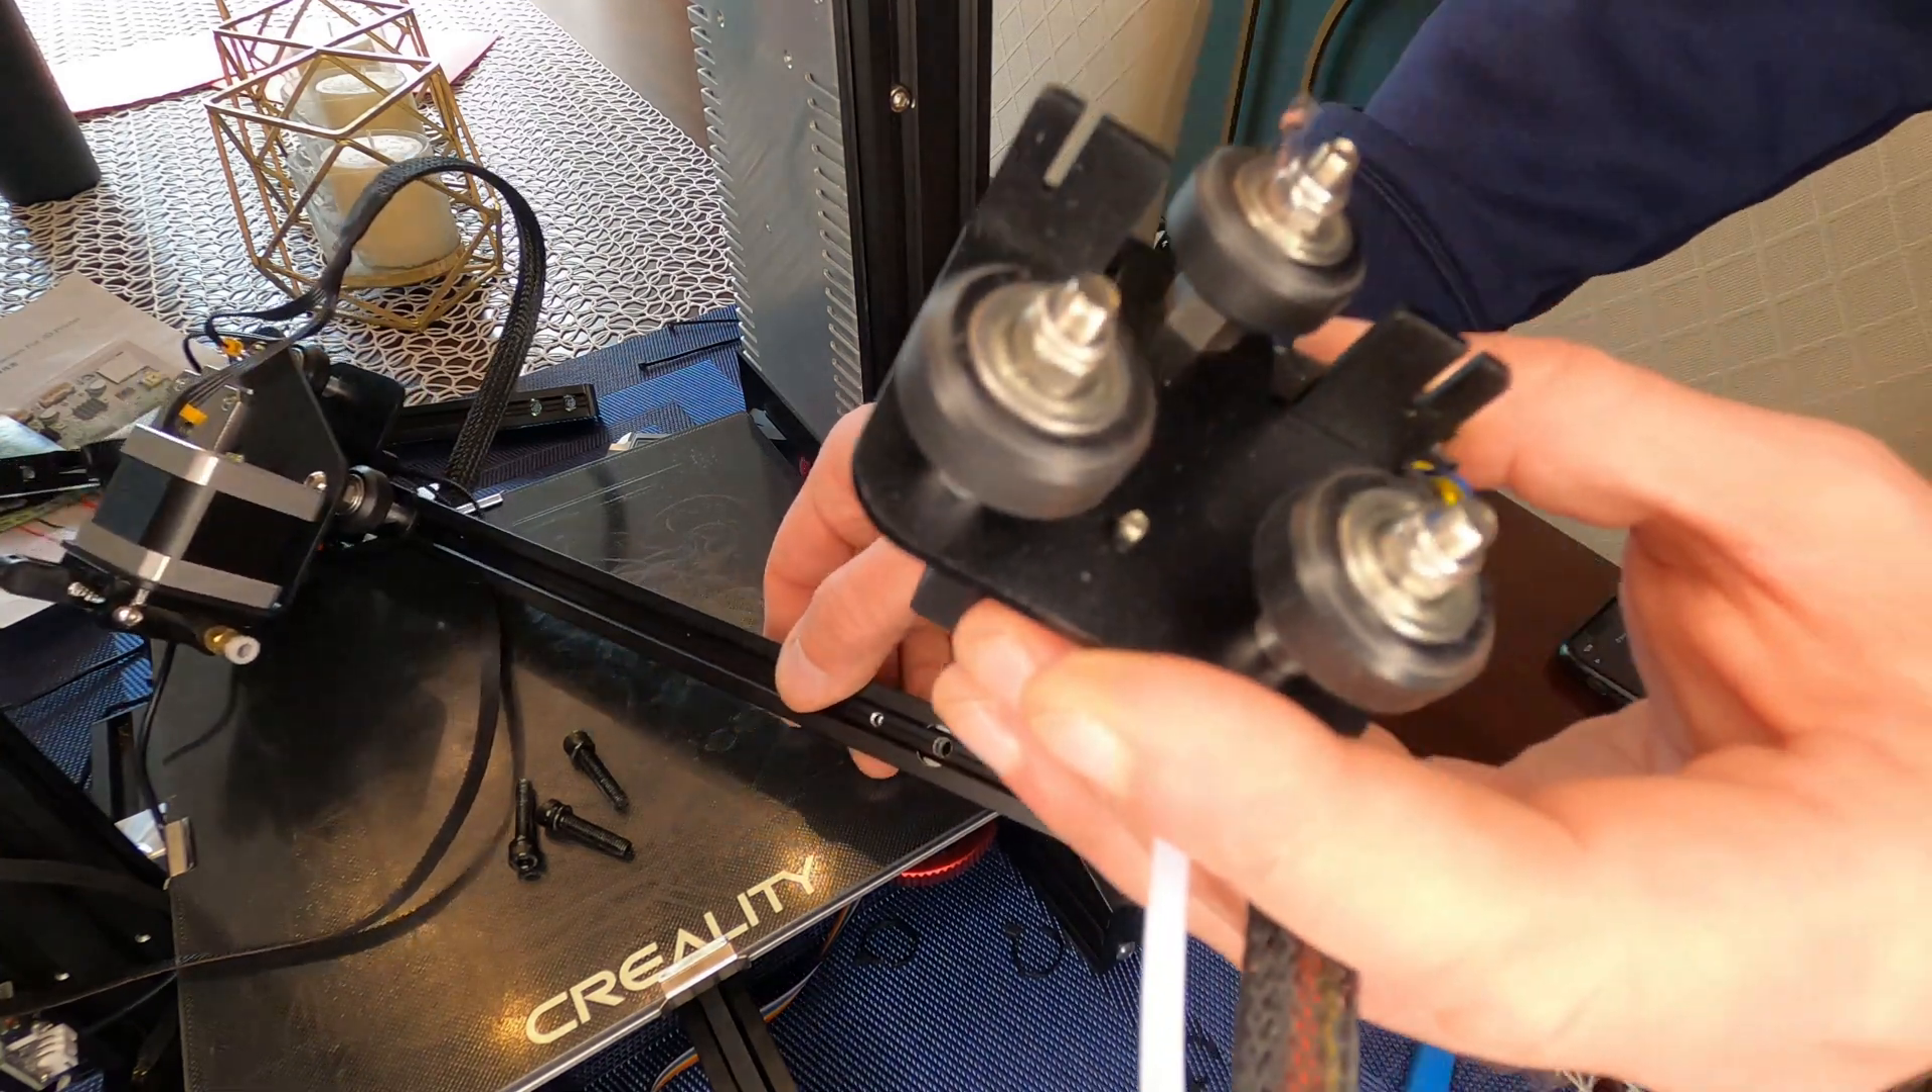All right we'll take that we'll set that aside and then just like that we have our old hot end assembly off.